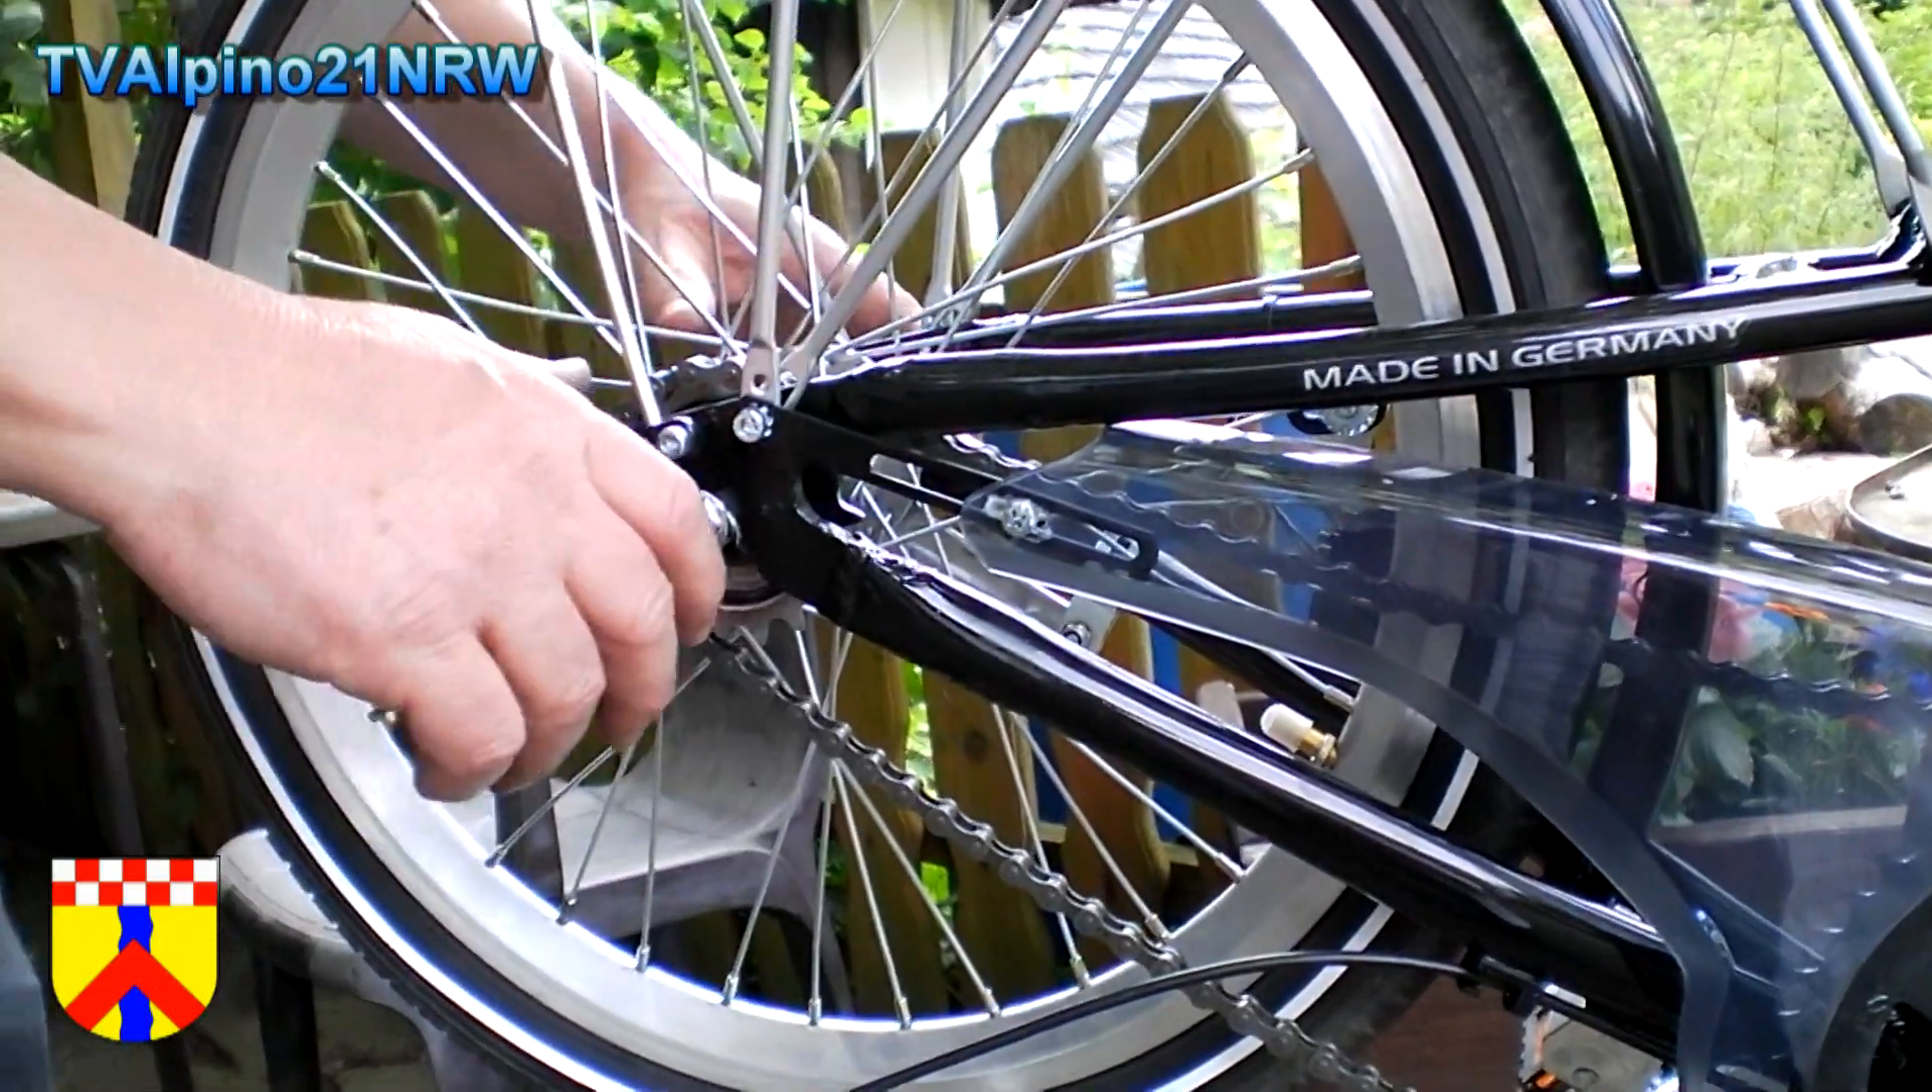So, jetzt haben wir das Rad wieder drin.